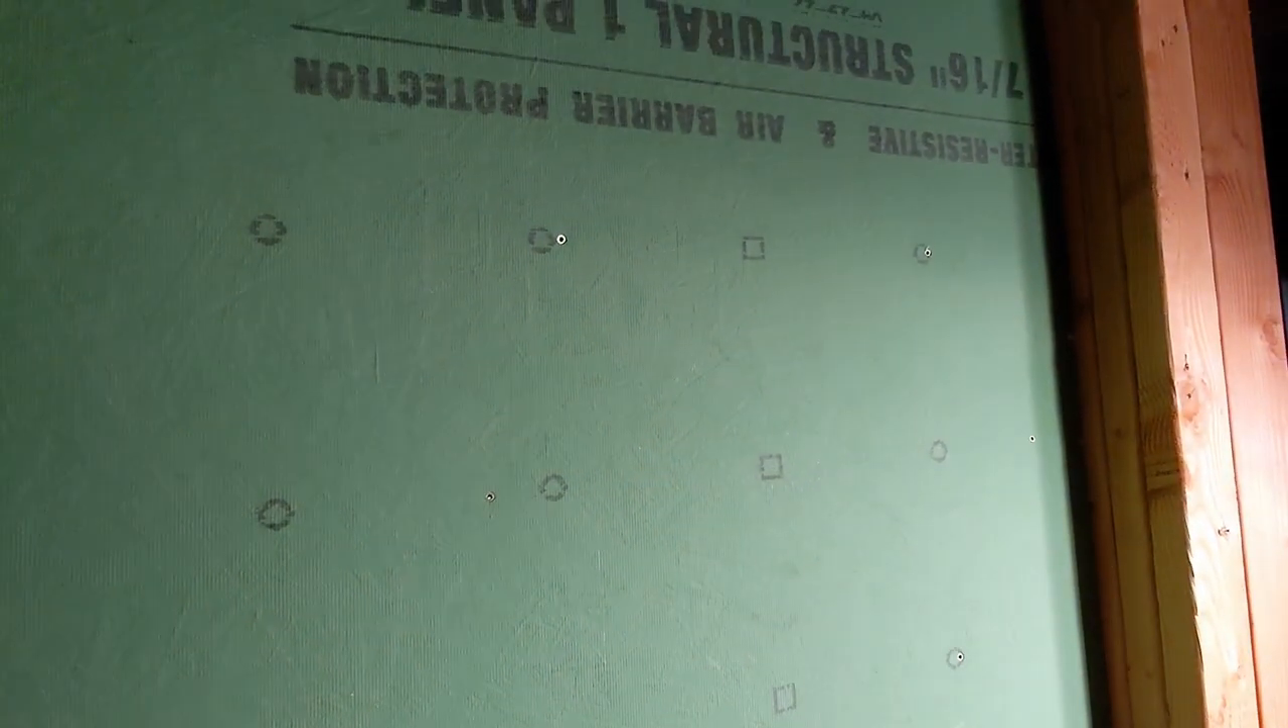So you can see I've got this zip system board put up here.